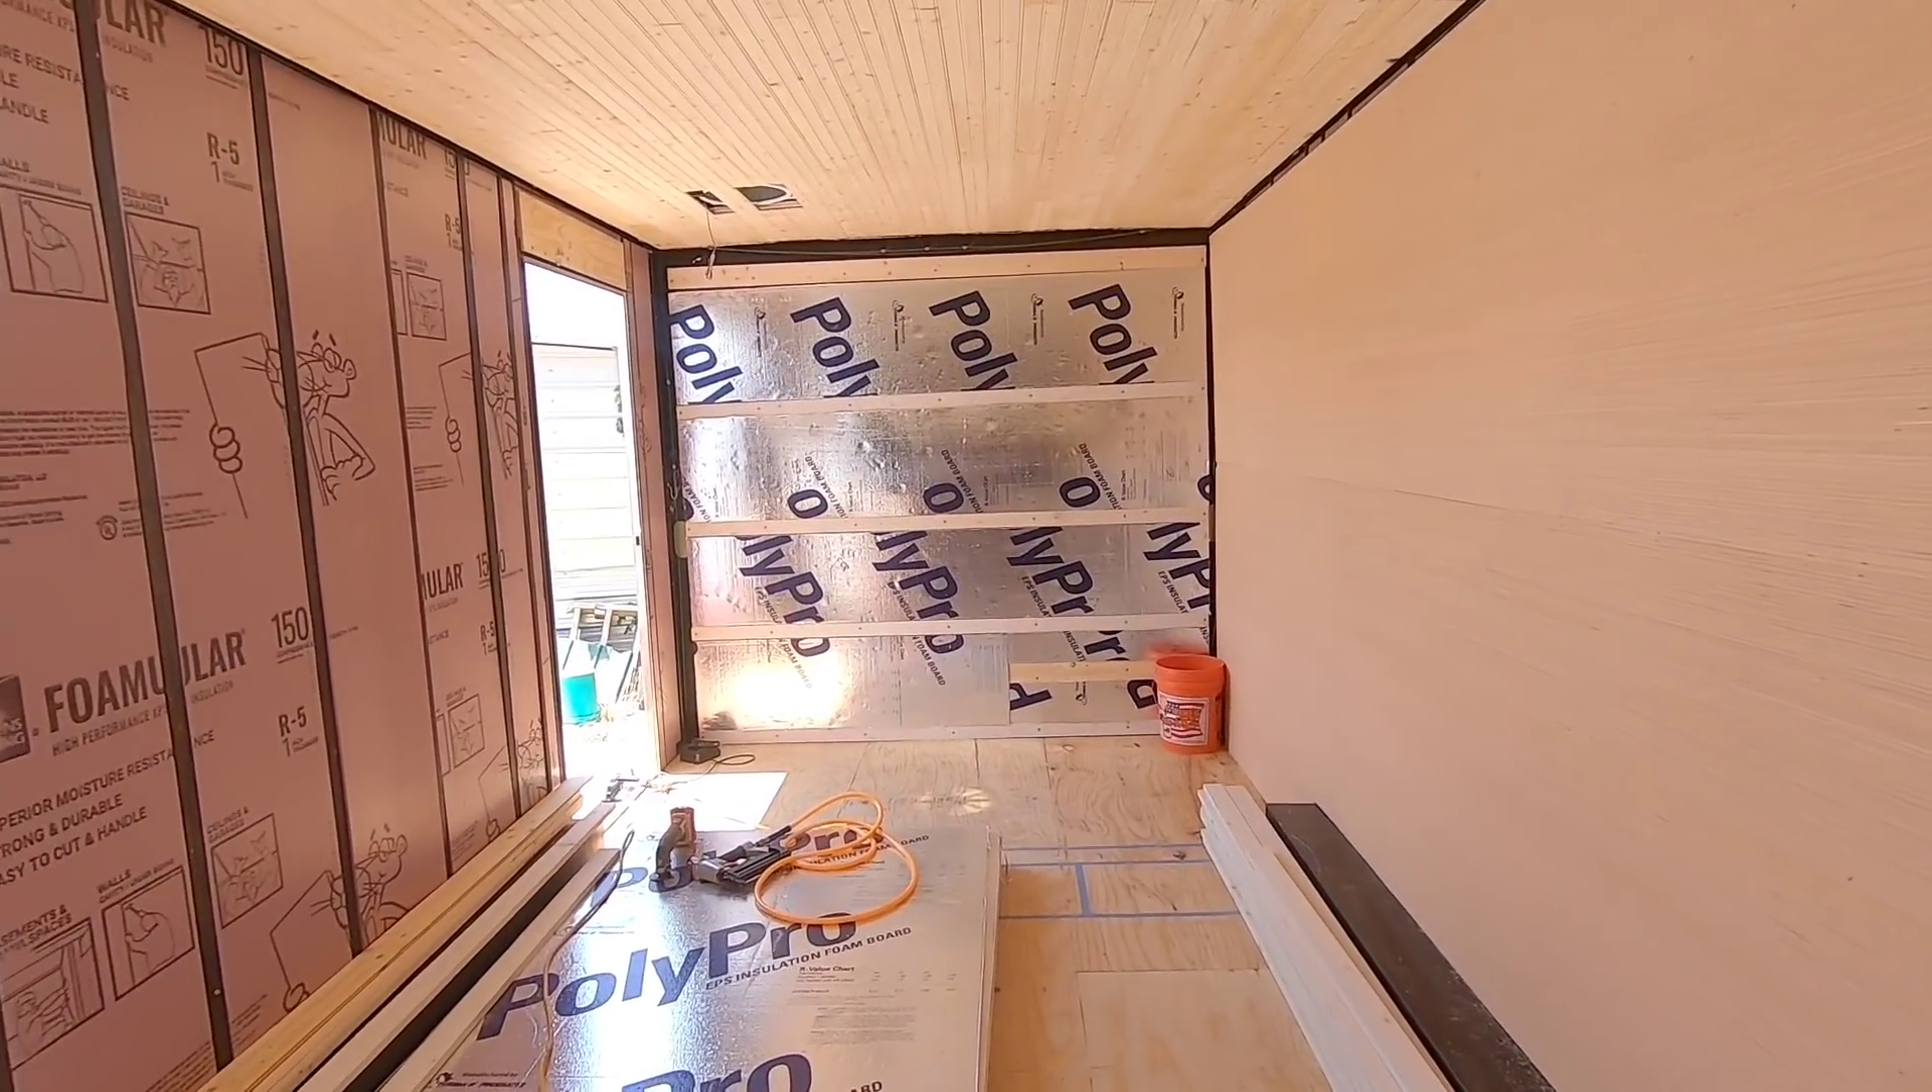We got our furring strips up. We got our insulation in place.